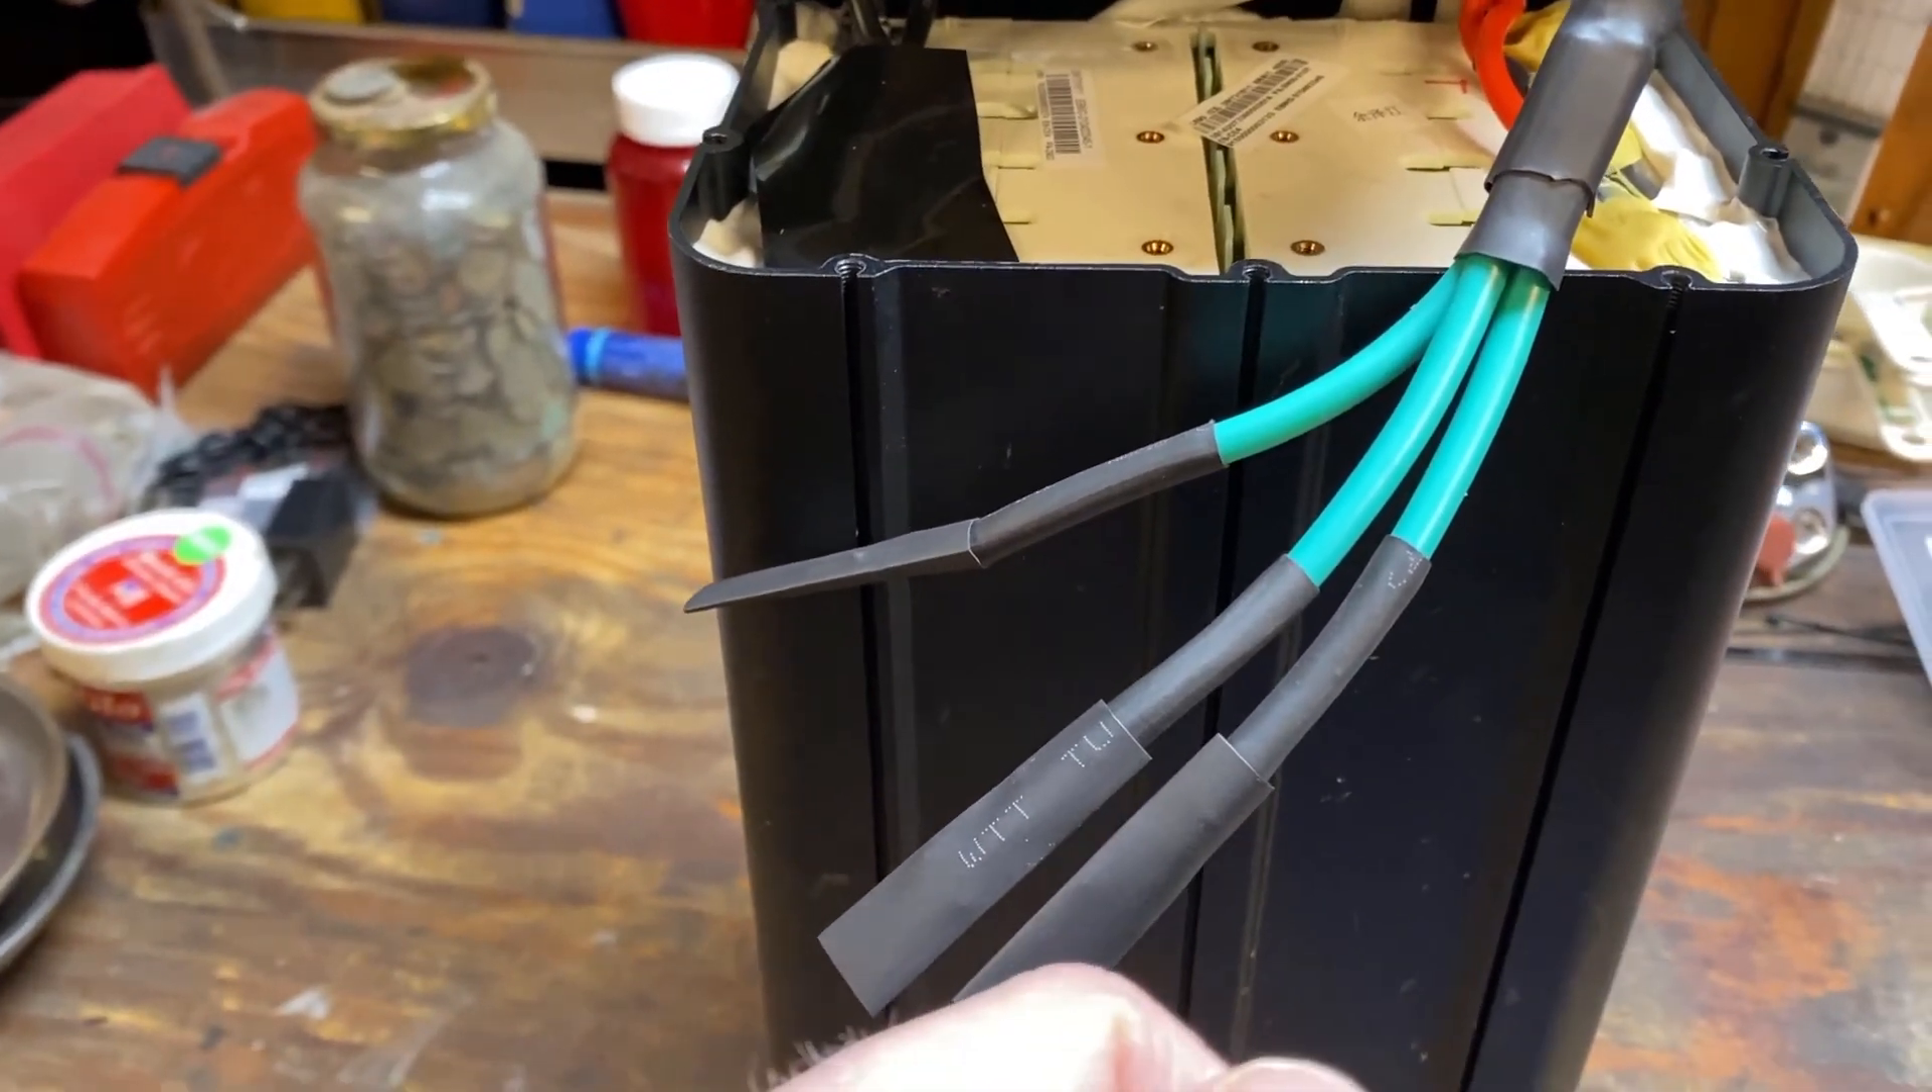And so, to be really careful, I just put an extra piece of heat shrink tubing on the end, just slid it on there.